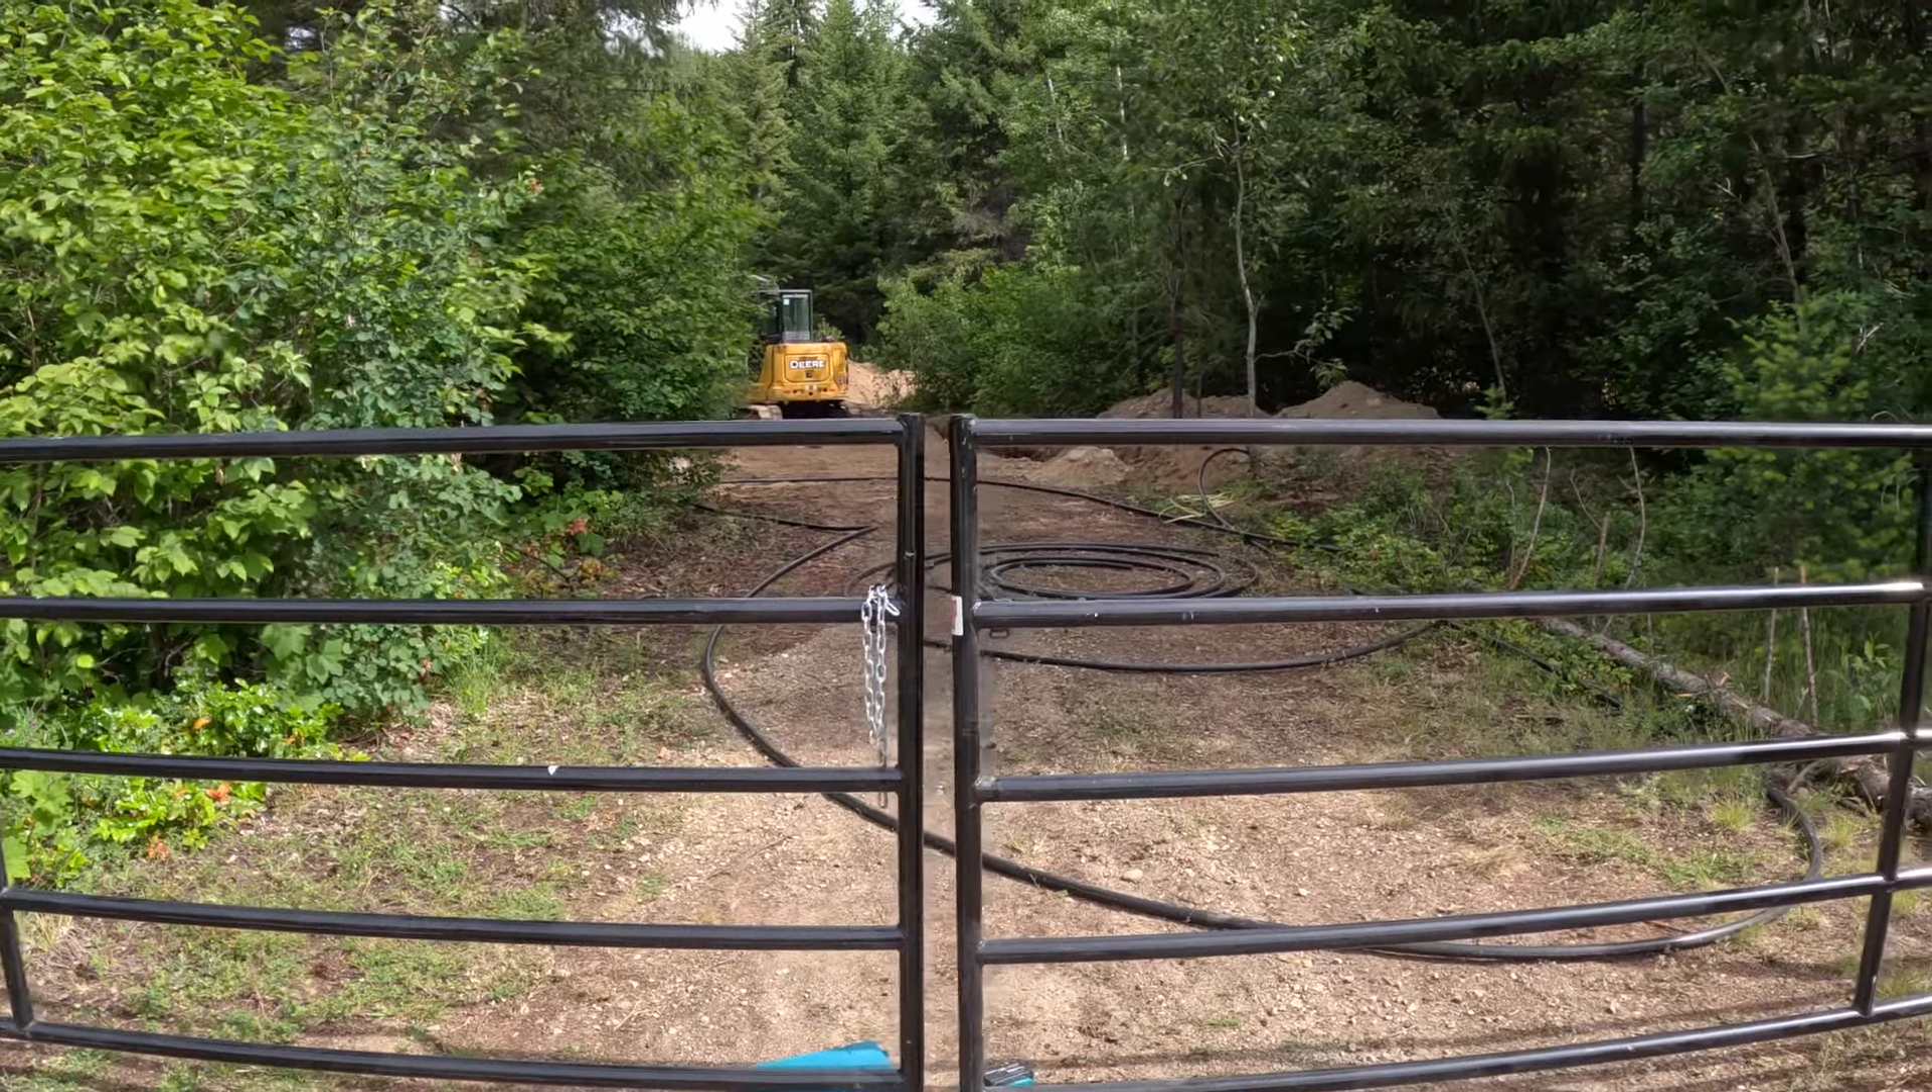We are 100 % level. And the distance in between the gates now are fantastic.